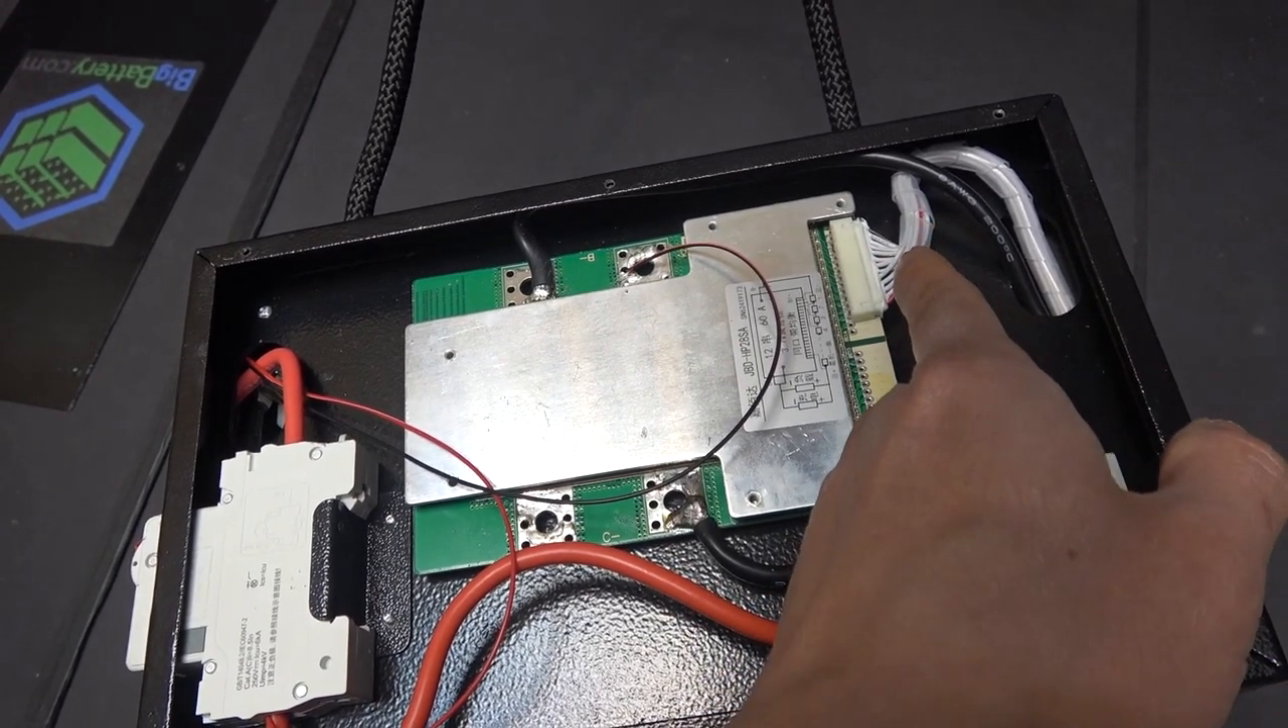So here is the inside of the battery with the top cover off.